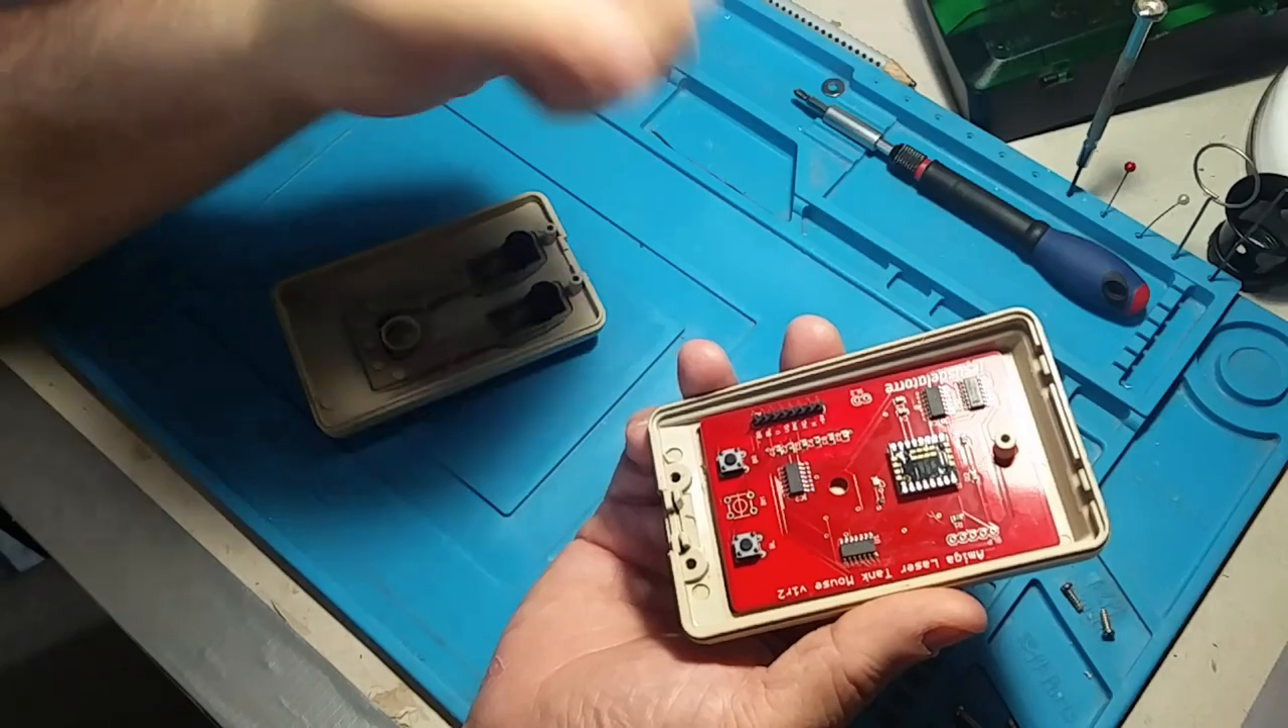And as you can see, the board now fits perfectly, but I couldn't screw it in, so I had to hot glue it in also.